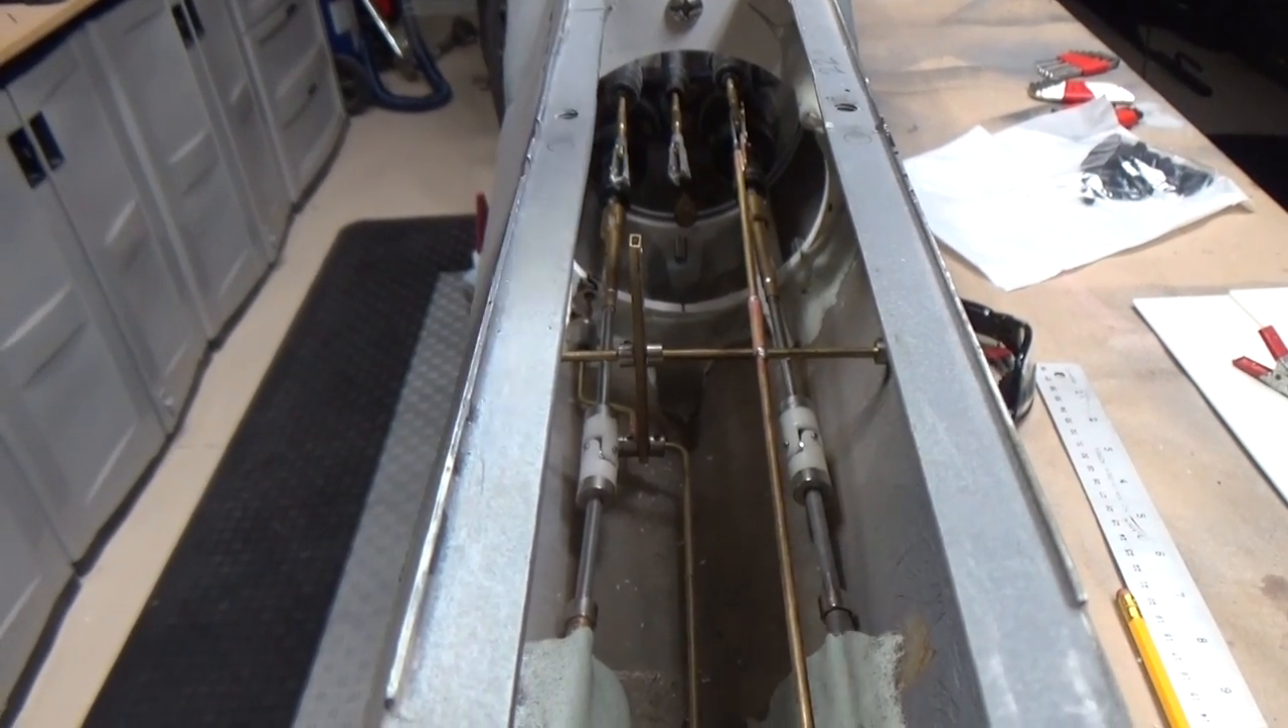You can see that the drive shafts are both in place. Got some universal joints in there.